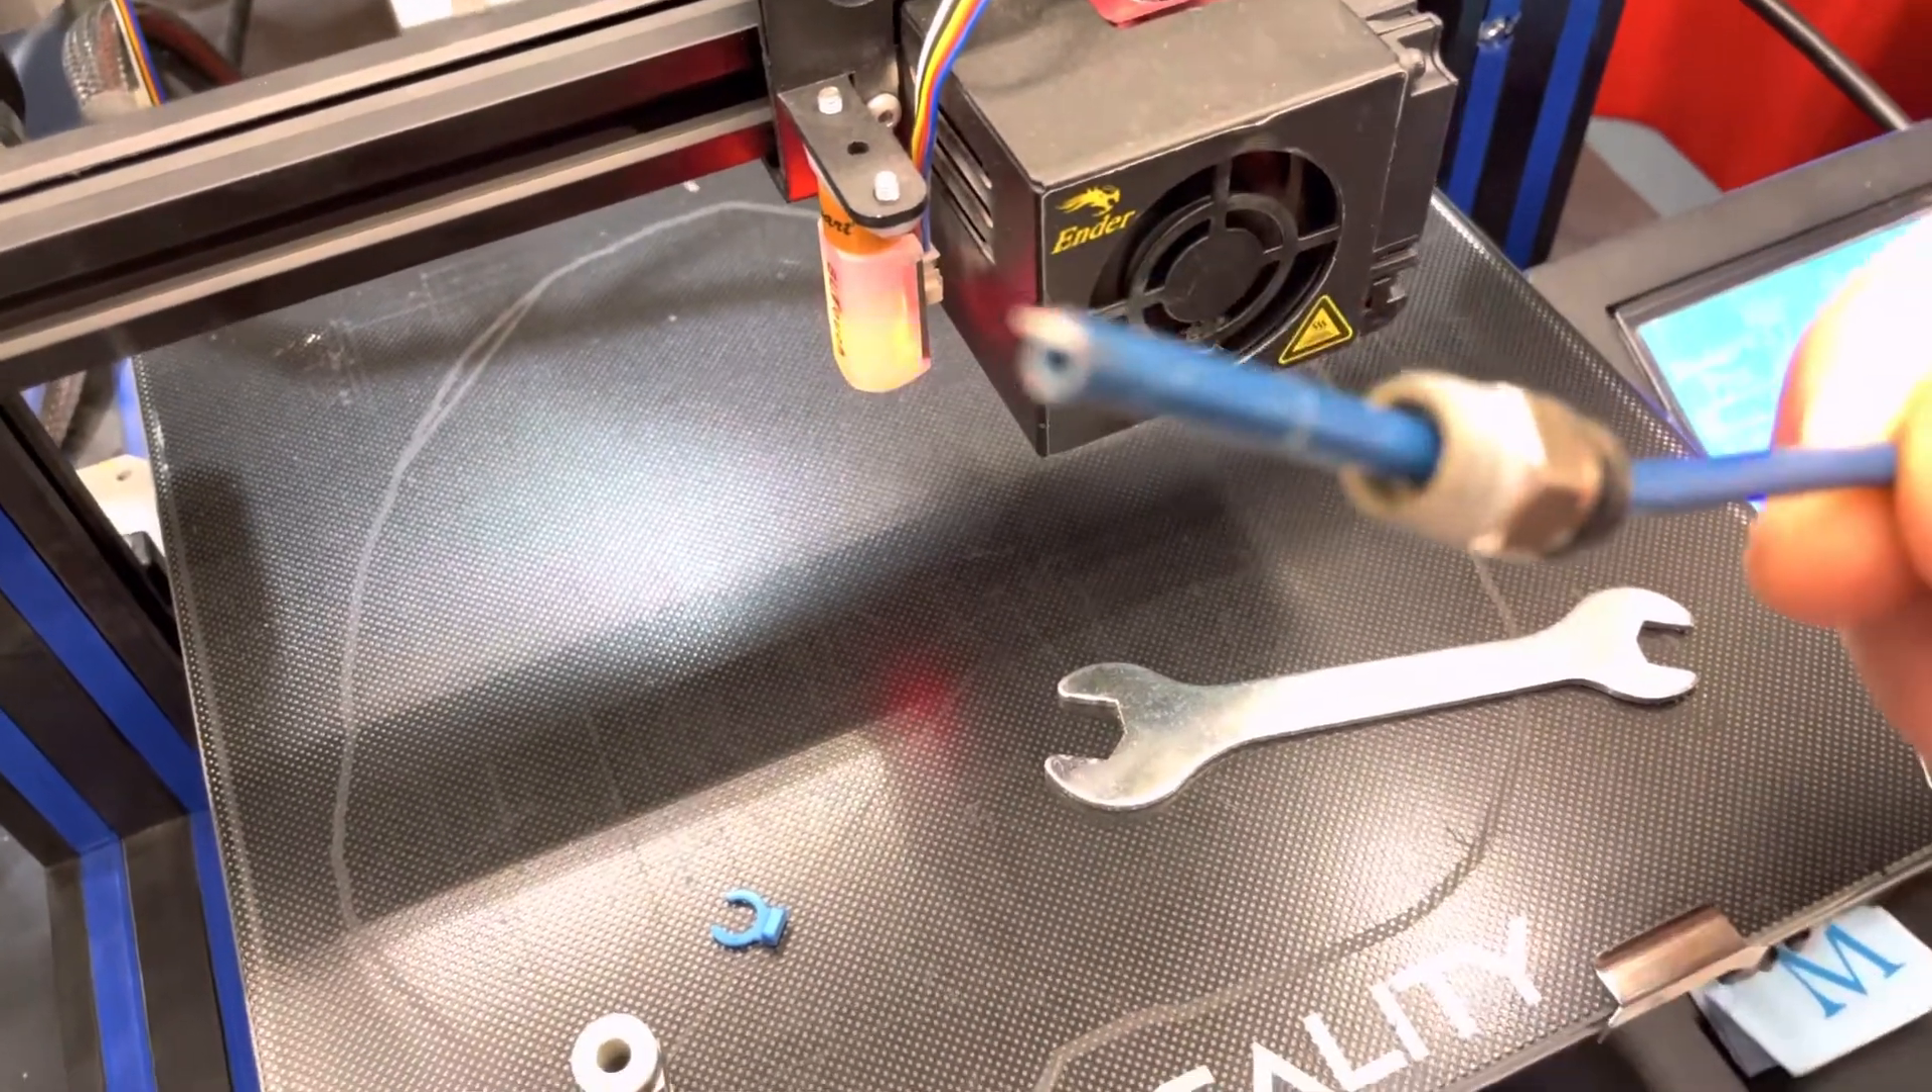Bowden tube has been removed with the fitting.